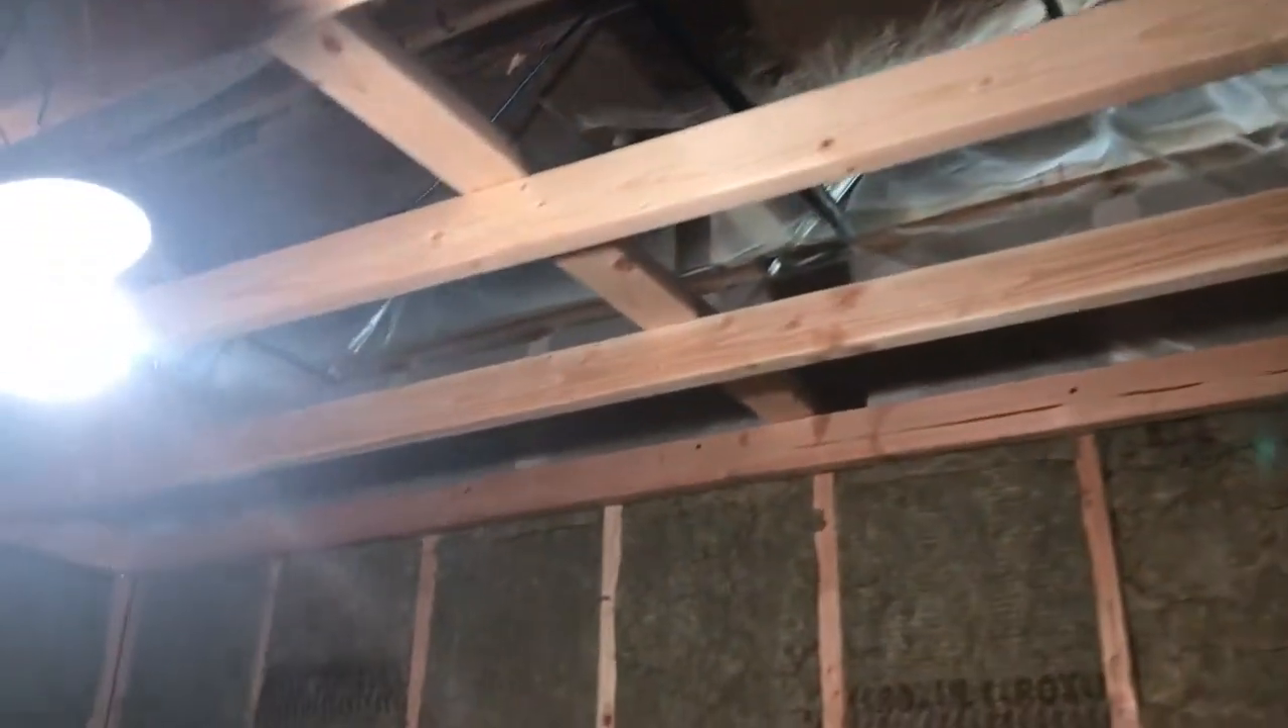The ceiling for the control room is framed all the way out as you can see all the way down all the way around it's framed out and the joists are in.